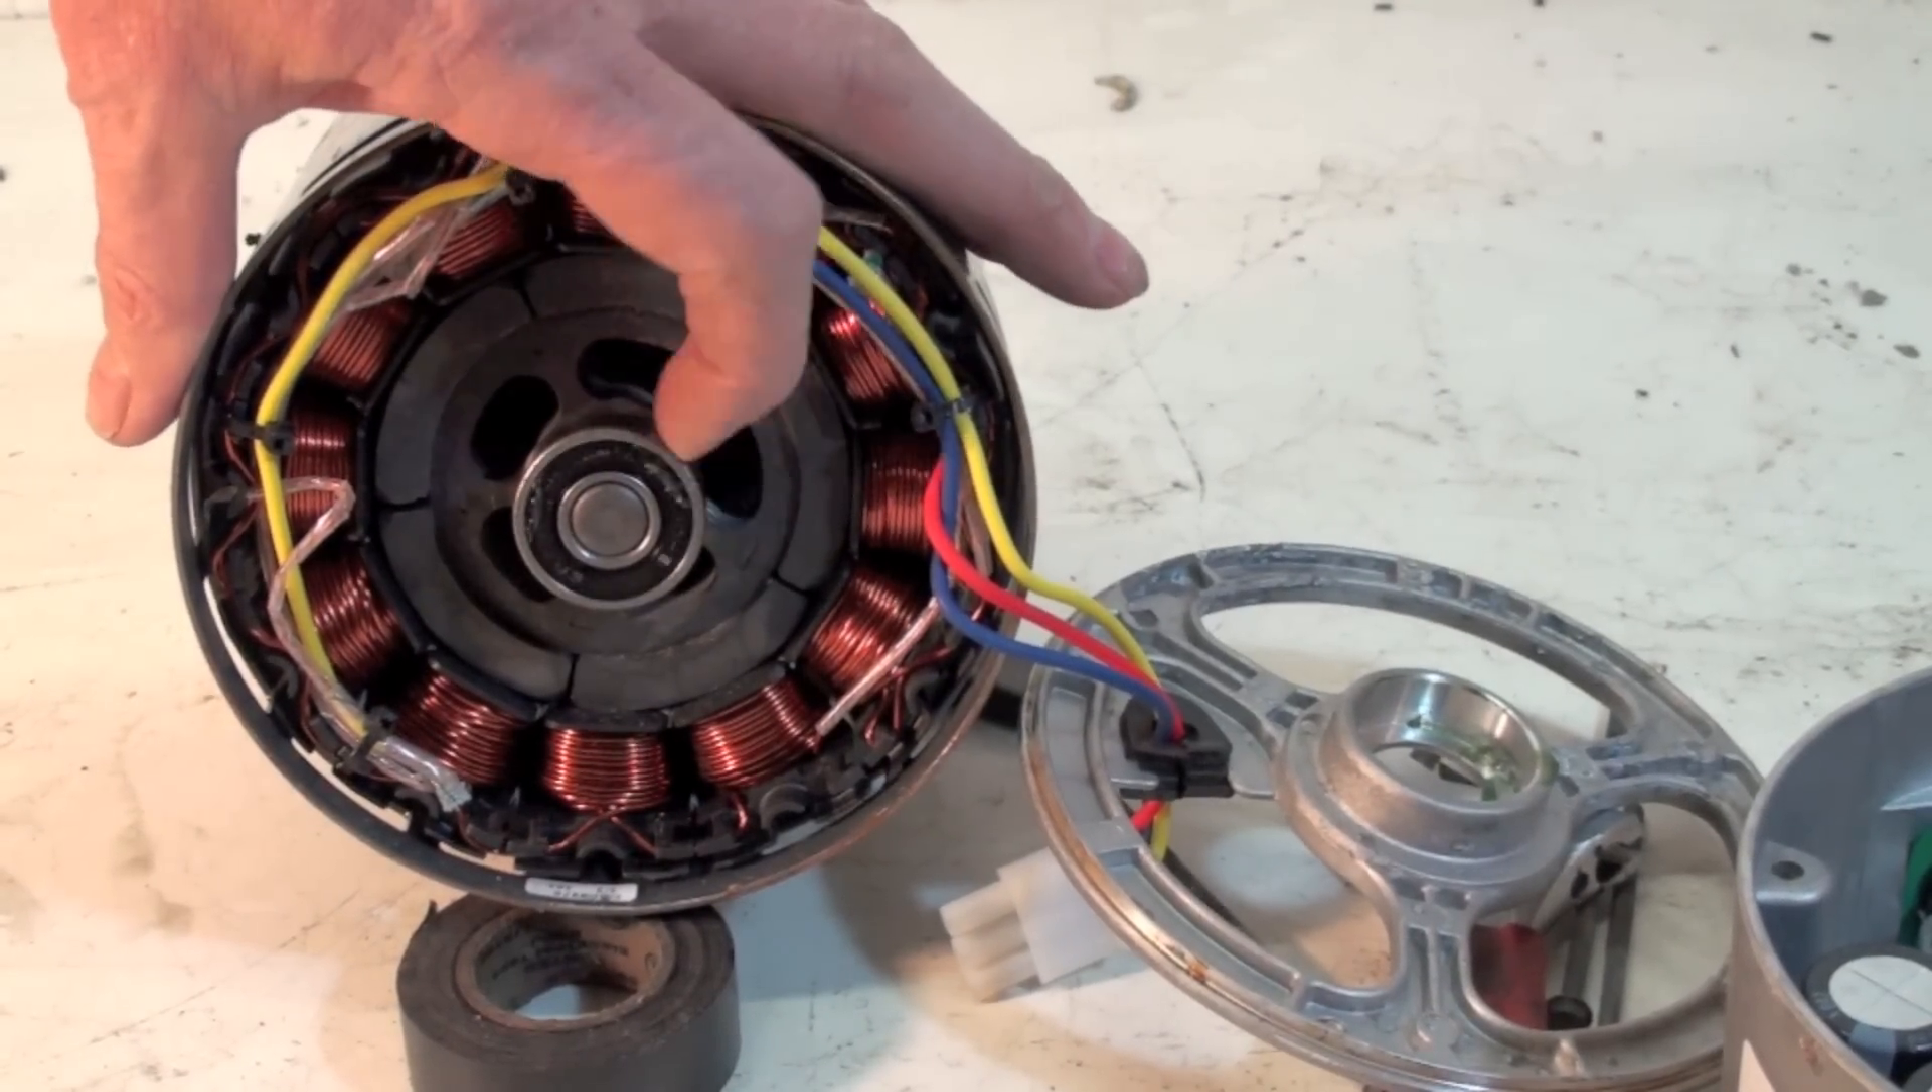Okay now we have a view with the end bell off.